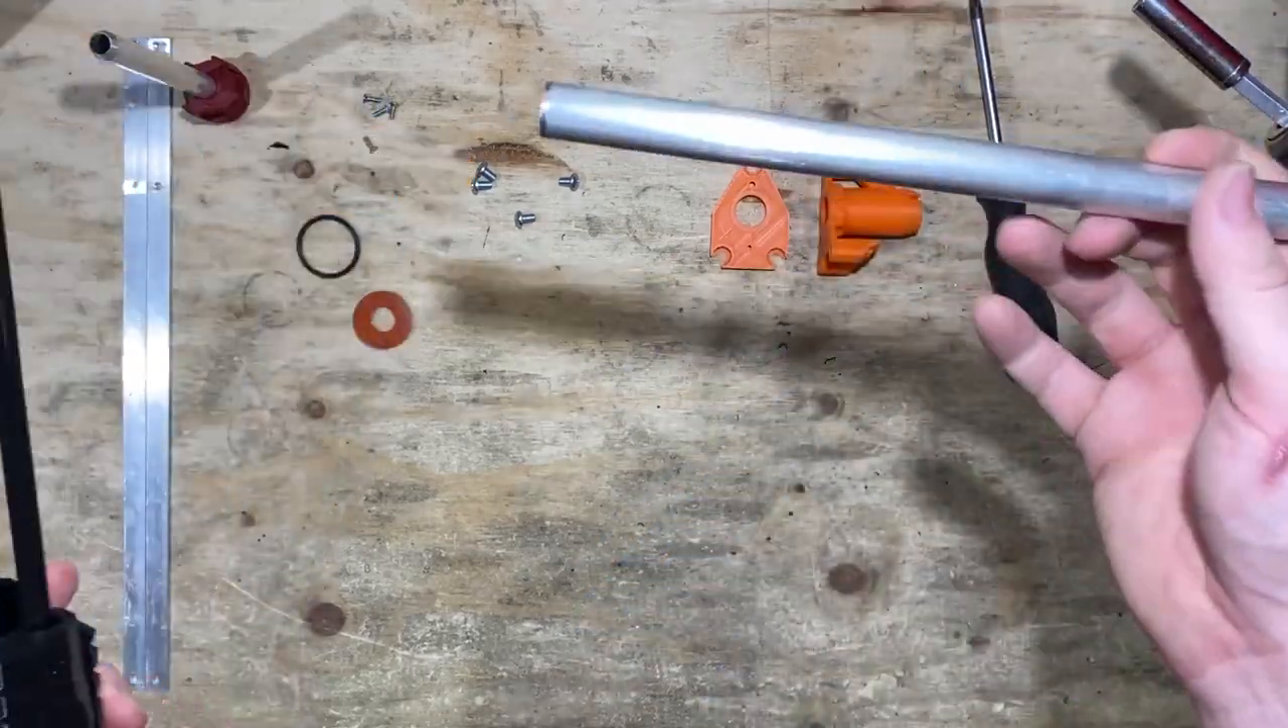We still have to put the barrel in.